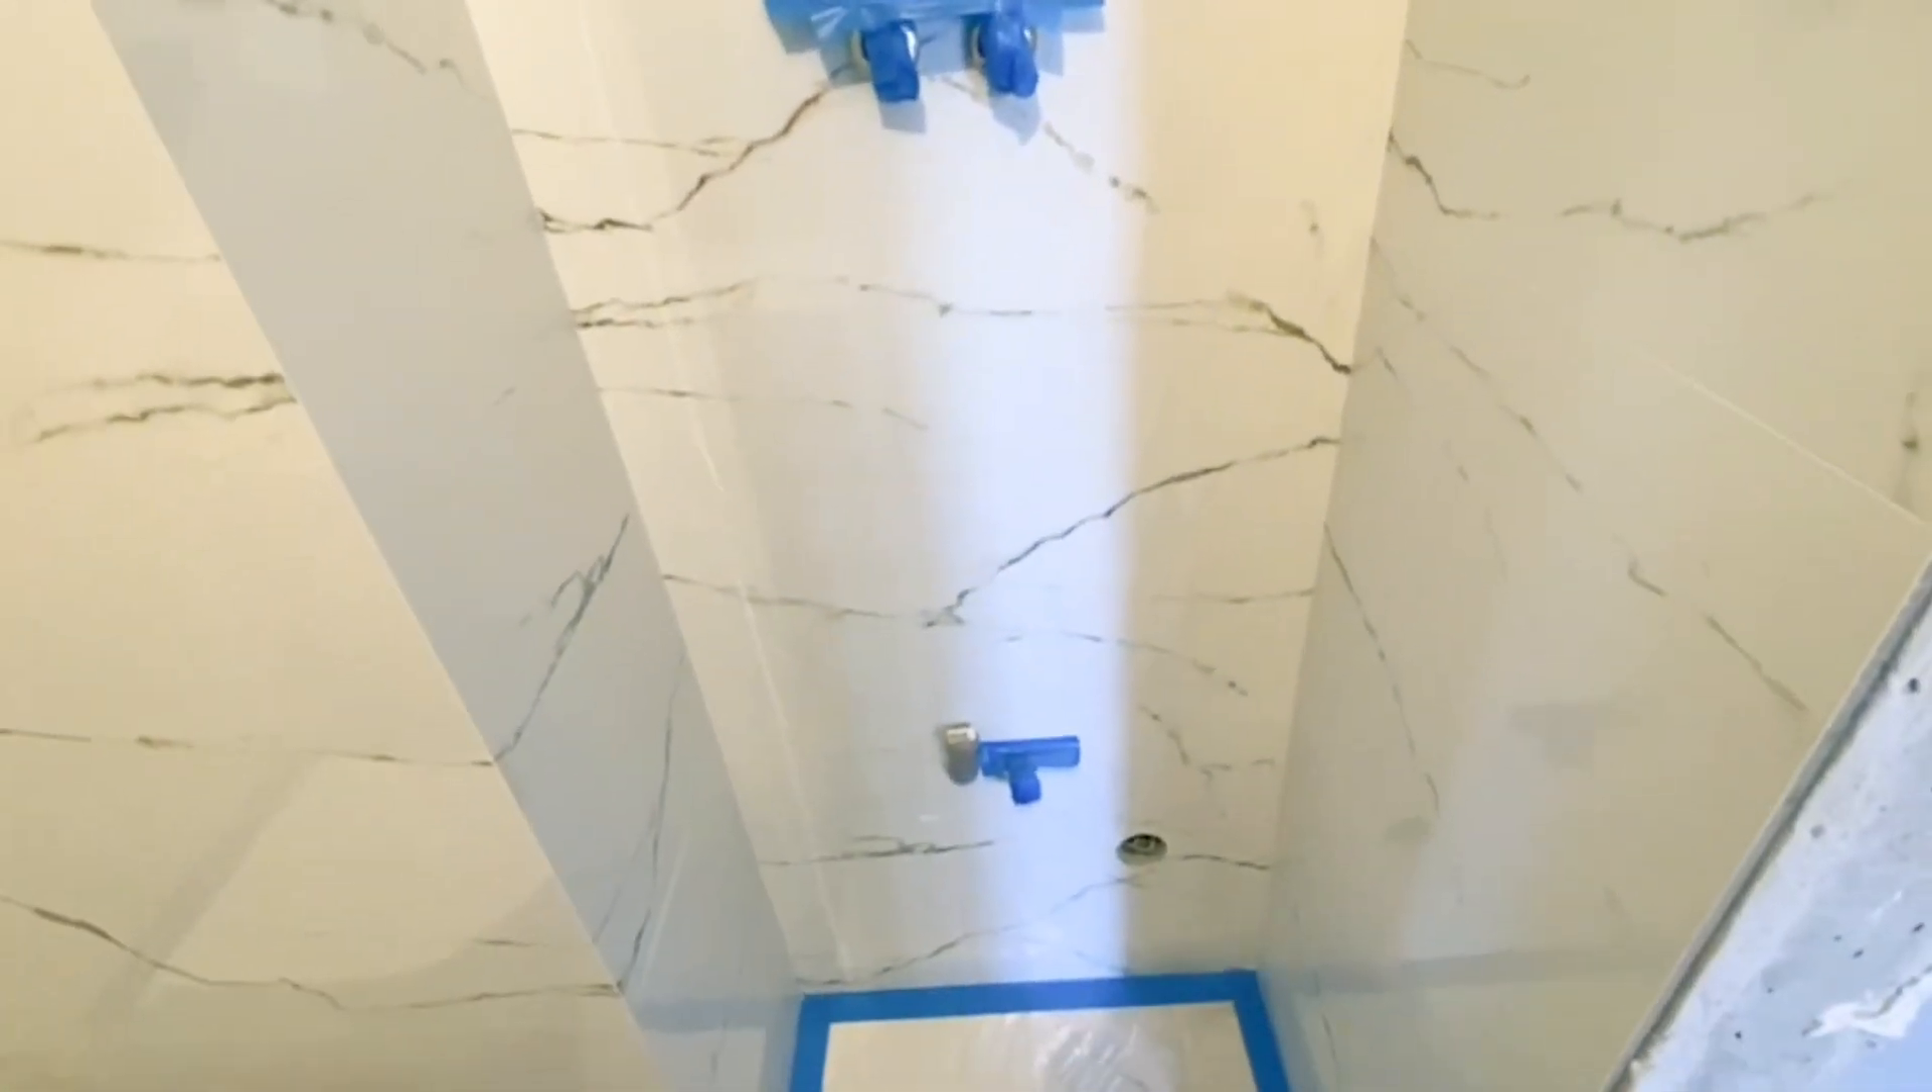Все необходимые выводы также смонтированы. Здесь уже установлены краны.